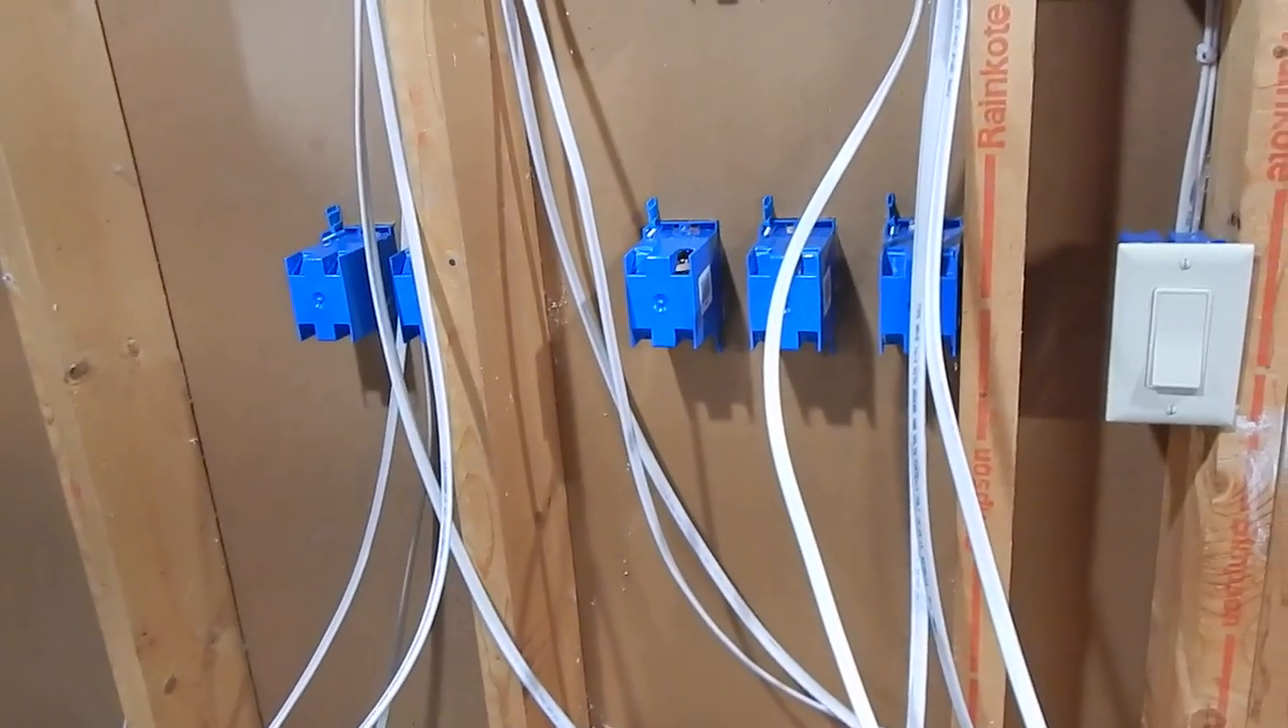Here on the other side I have pretty much all the wires run down, so it's really just stripping them back, stuffing them in the boxes, and then making up the boxes to finish this off.